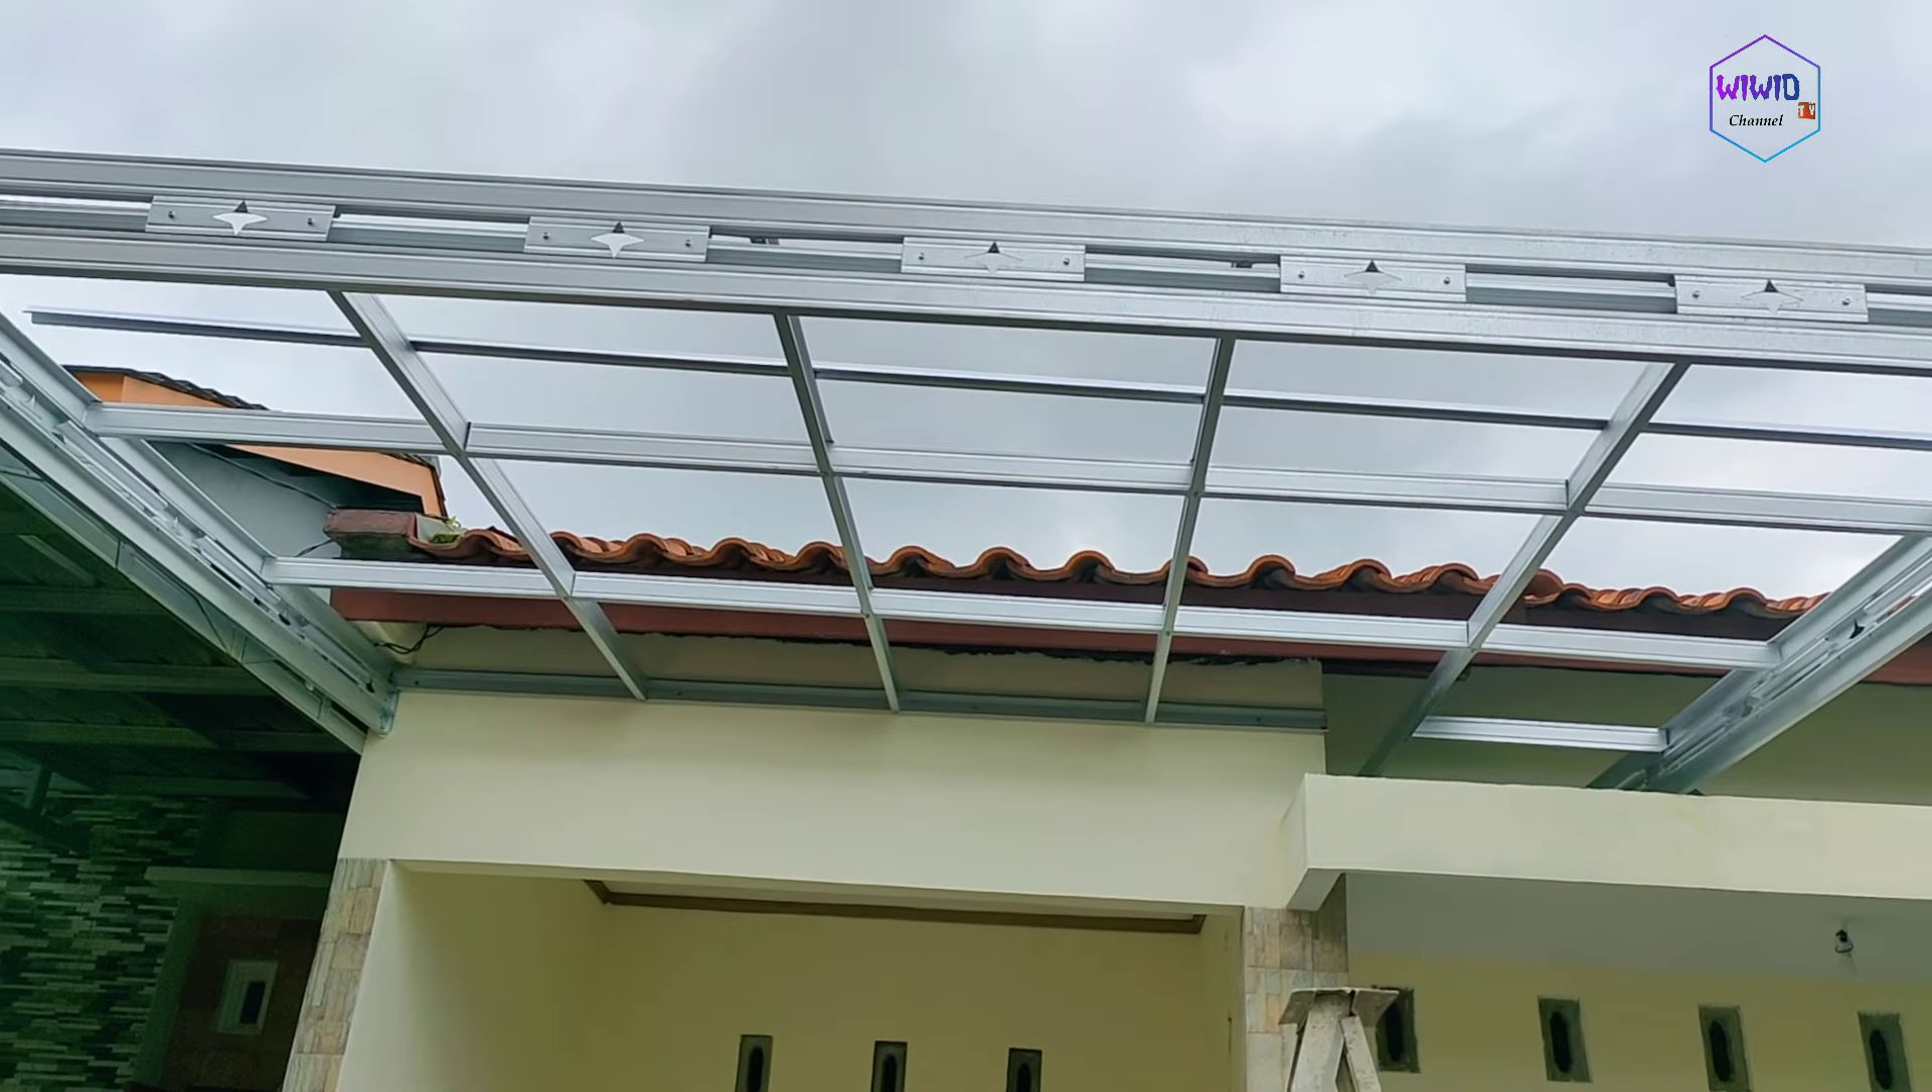Dan Ini Untuk Rangkanya Sudah Terpasang Semua Seperti Seperti ini.